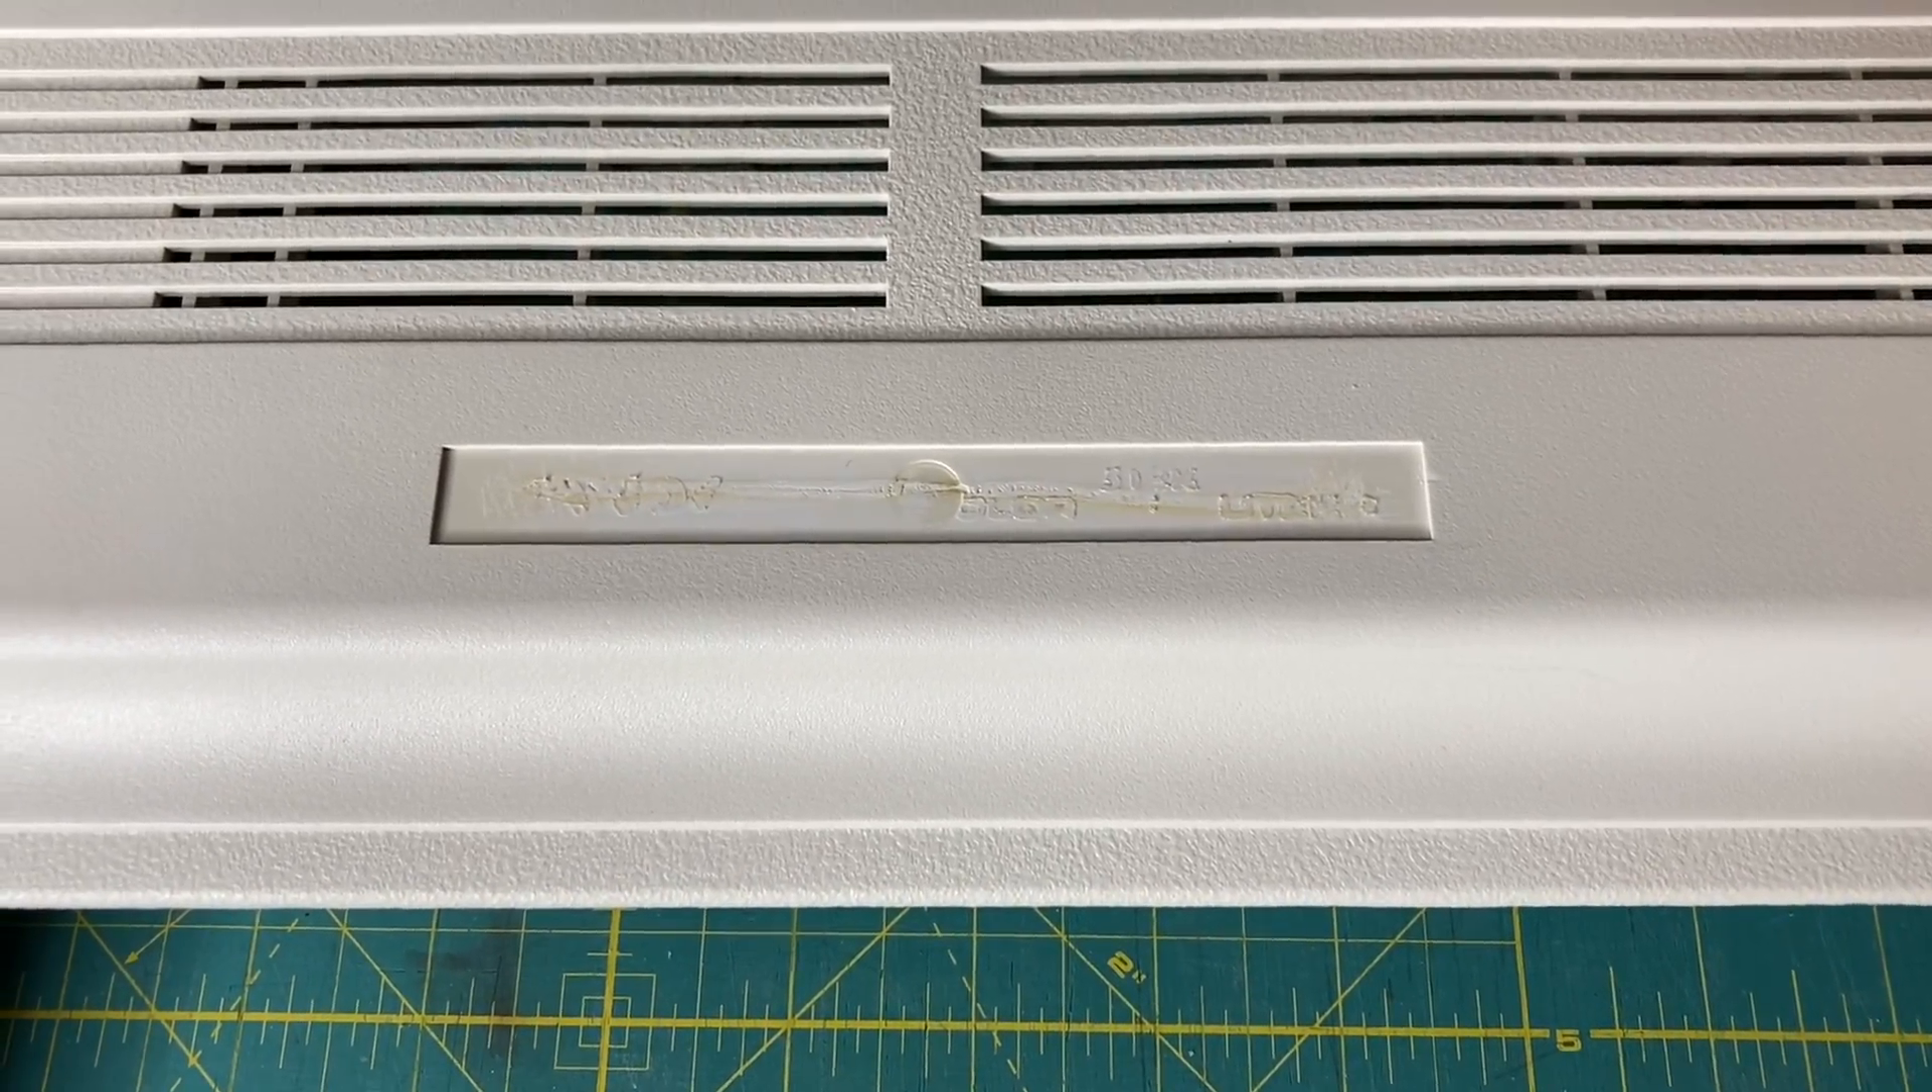Just as I thought the 512k badge came off pretty easy because it was only you know what a month old sticky versus the 30 plus year old on the original badge.